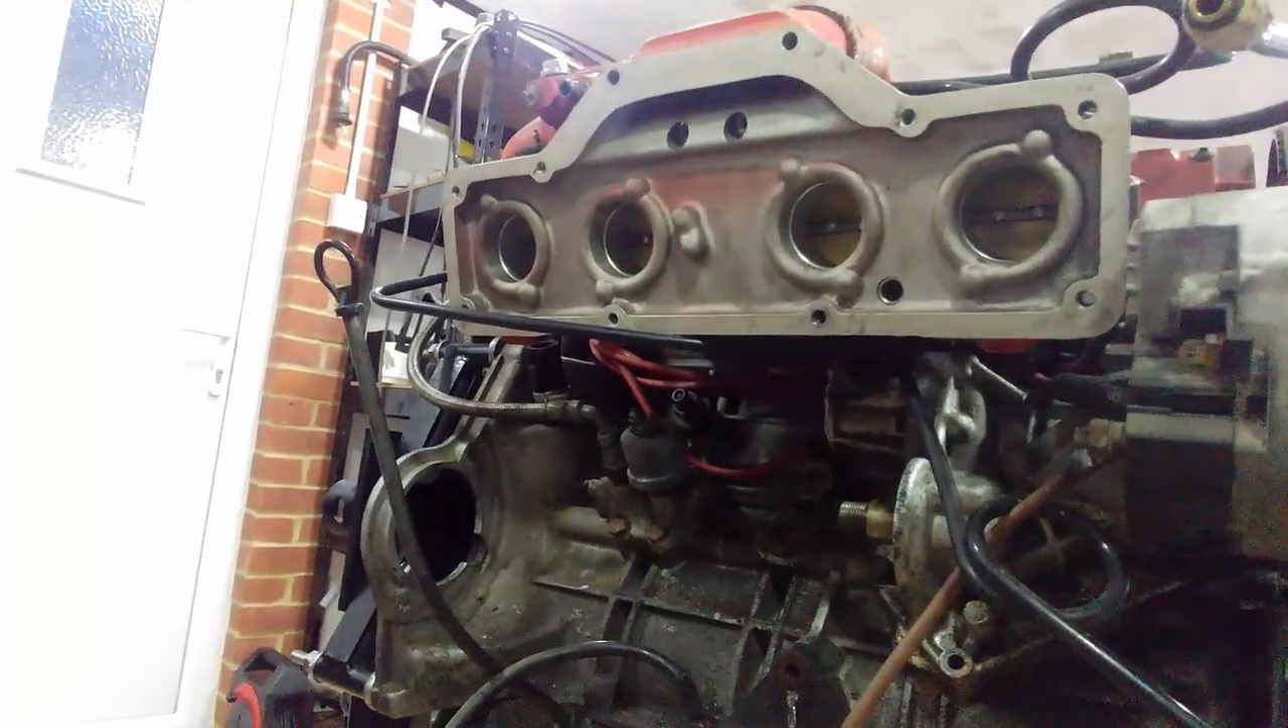With the plenum removed, you can see the throttle bodies and aperture sizes.